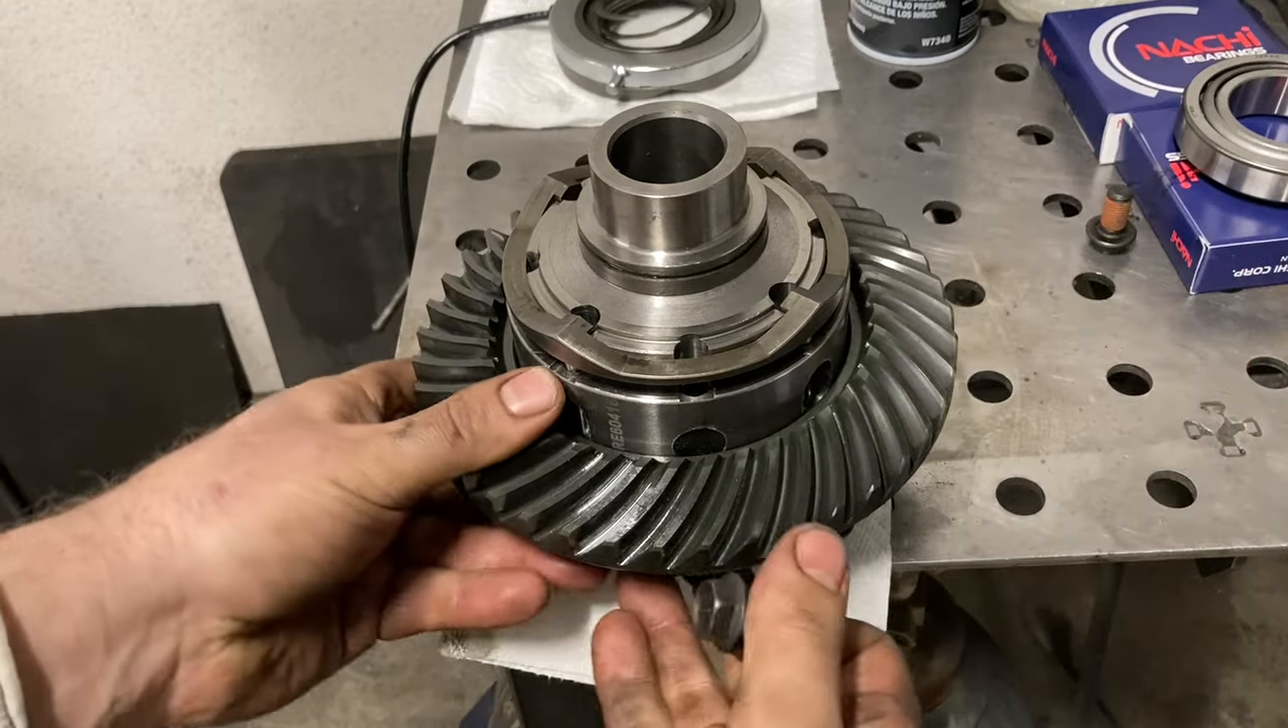Um as you can see i haven't put the bearings on yet i like to do that last.